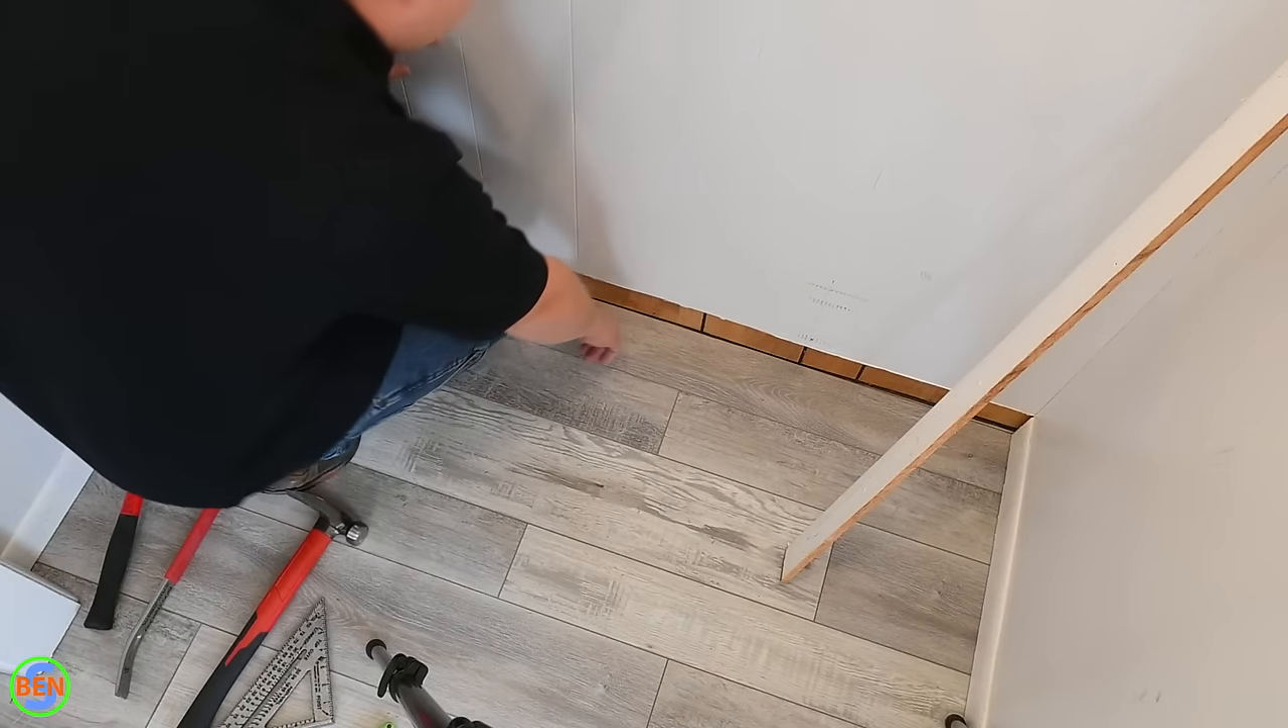You can see we've got this last piece of baseboard here to put back in.